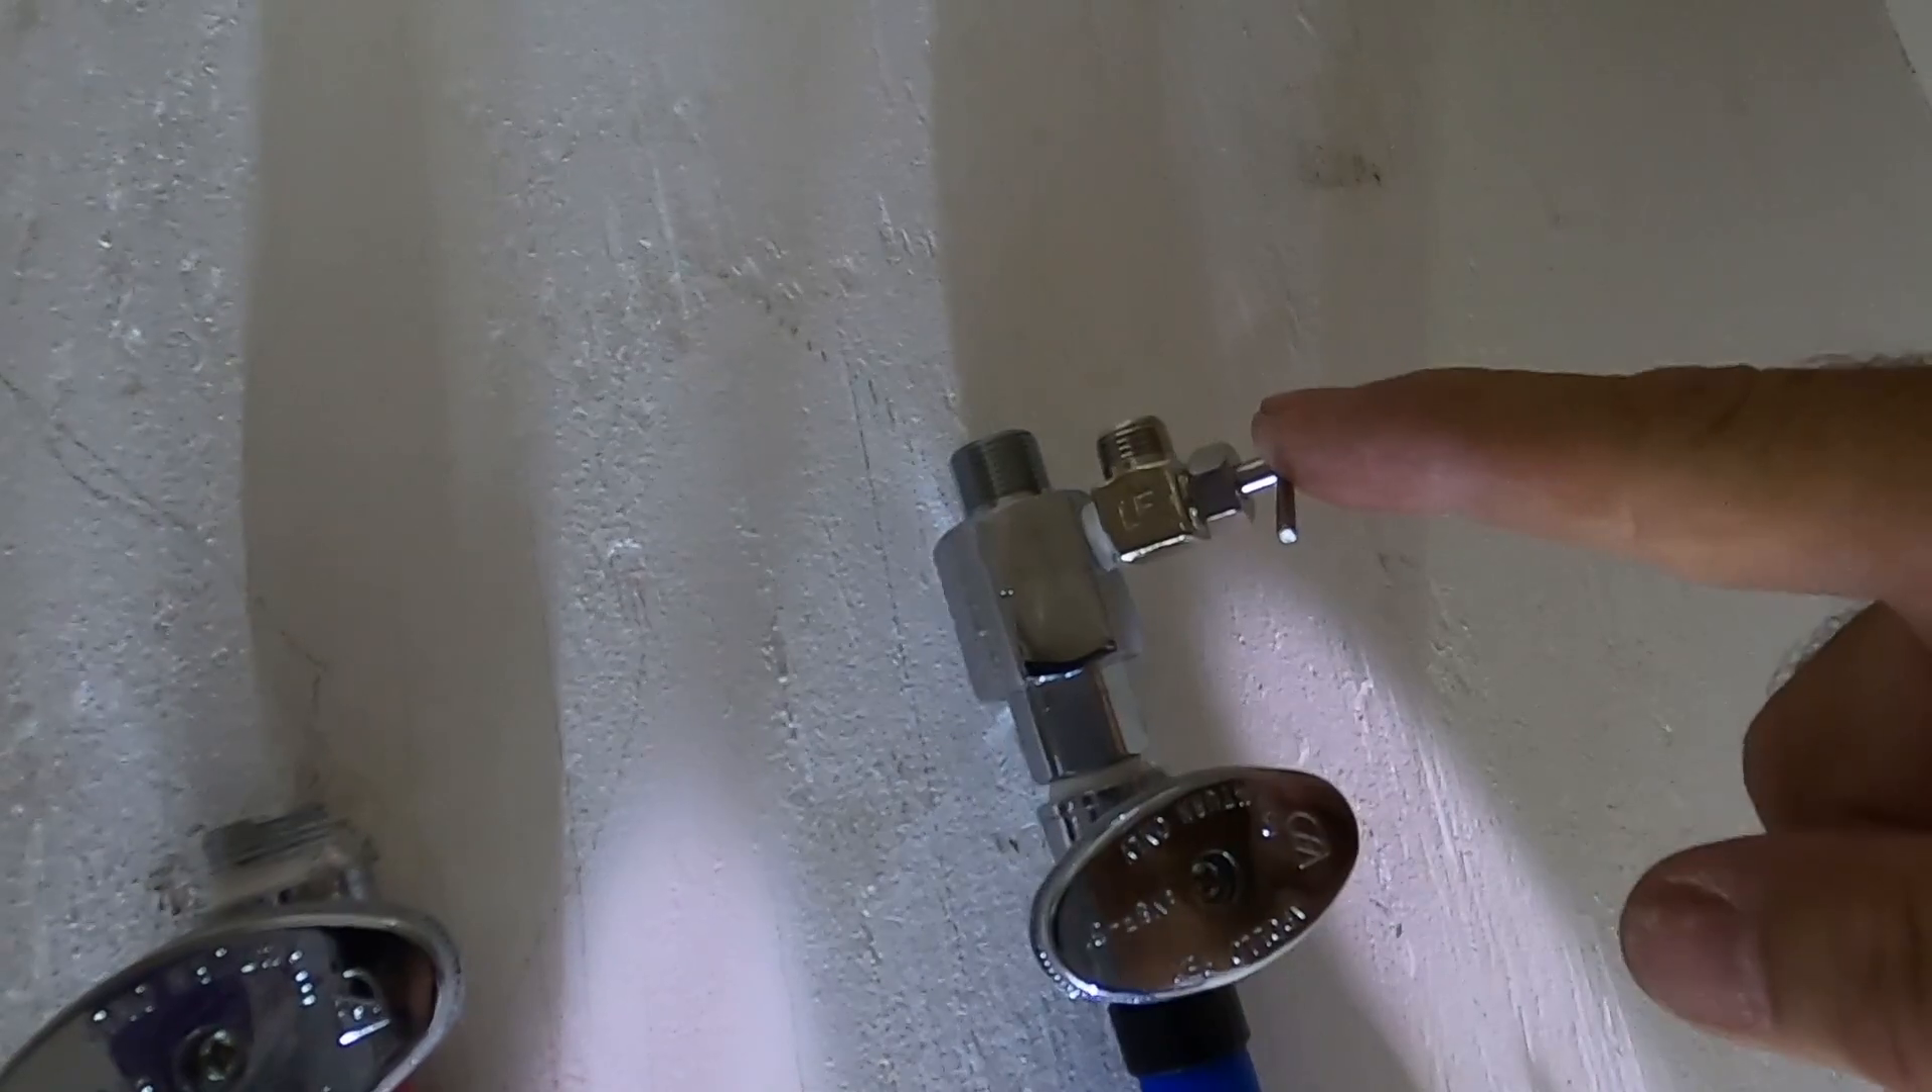I've got the old faucet out and i've added the adapter supplied with the ro kit that has the extra shutoff valve to separate the water.